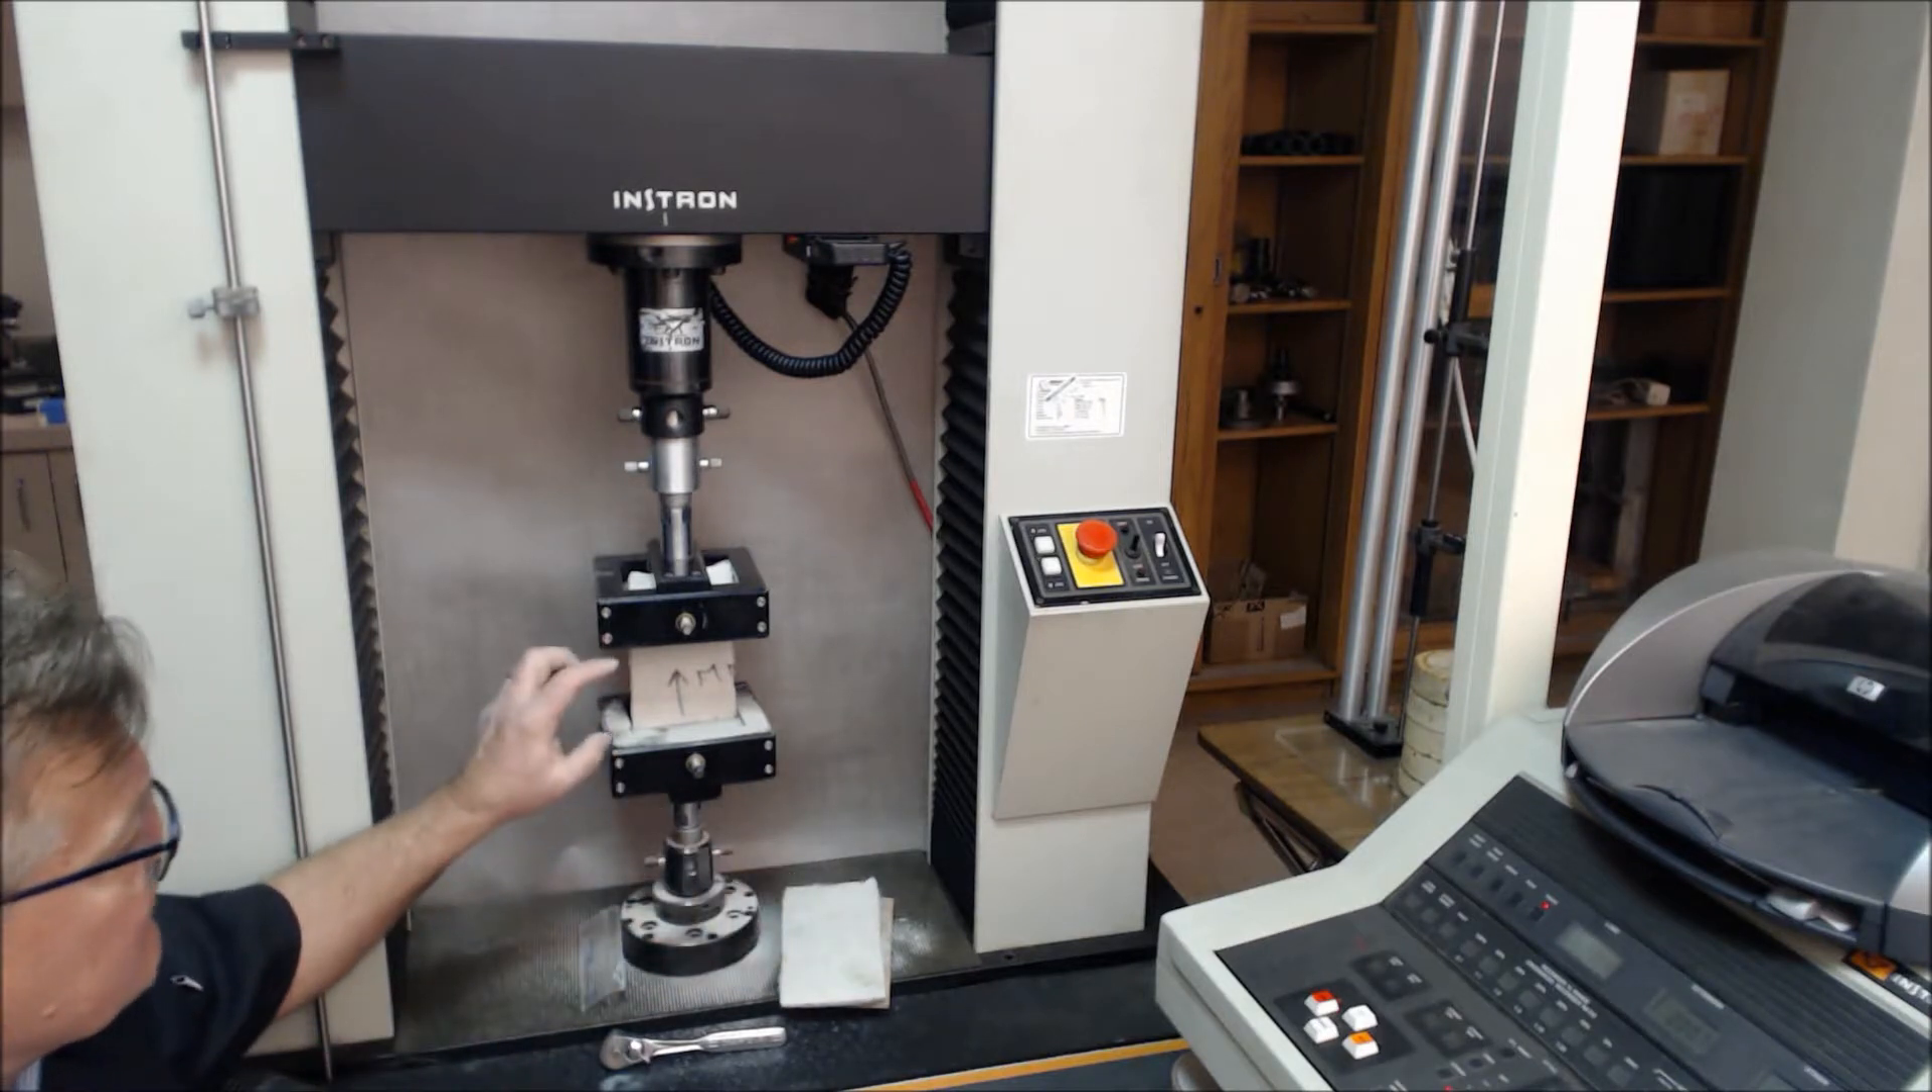The specimen that we've prepared has been placed in these grips.